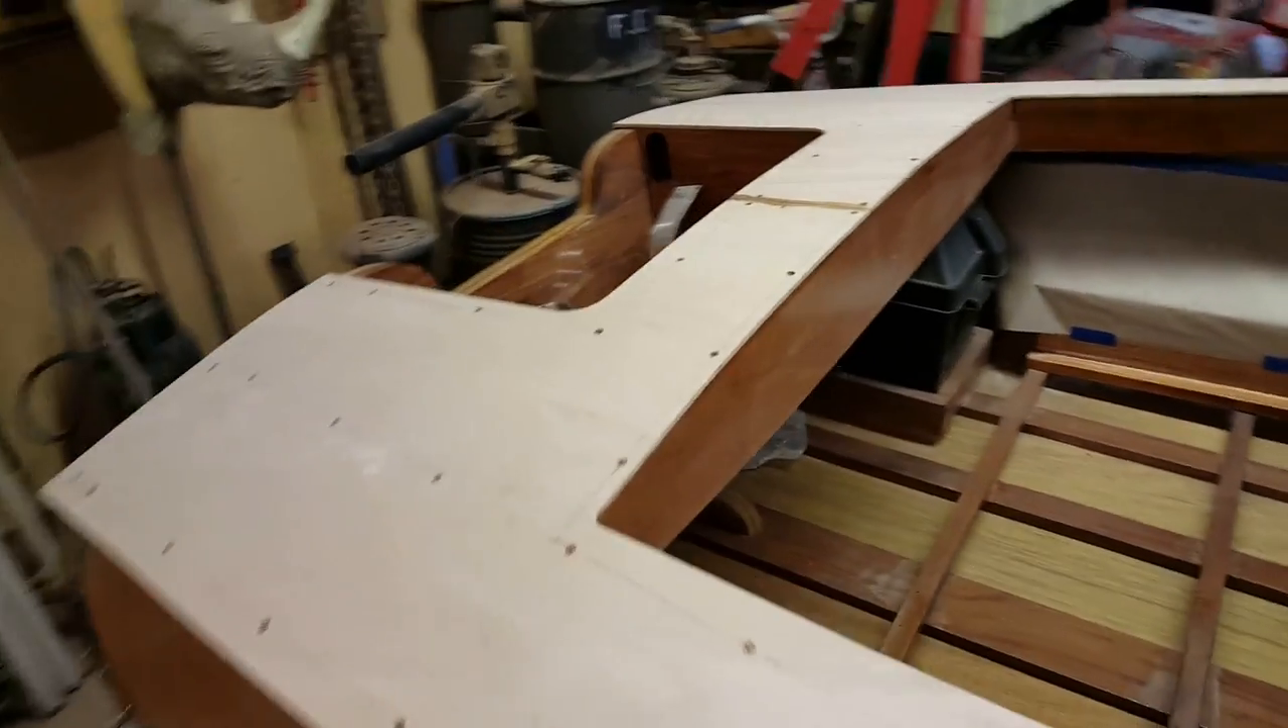We have the rear section of sub deck all glued down glued and screwed it's never coming off.